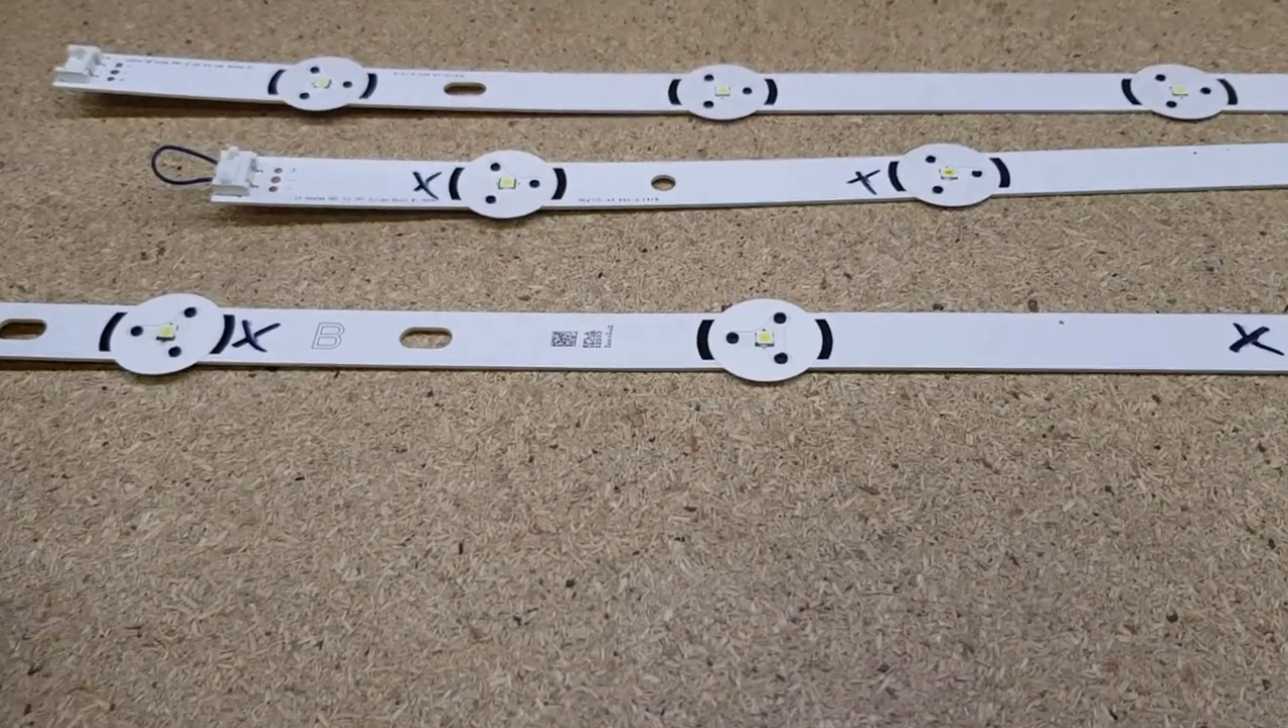So i've got the strips off.